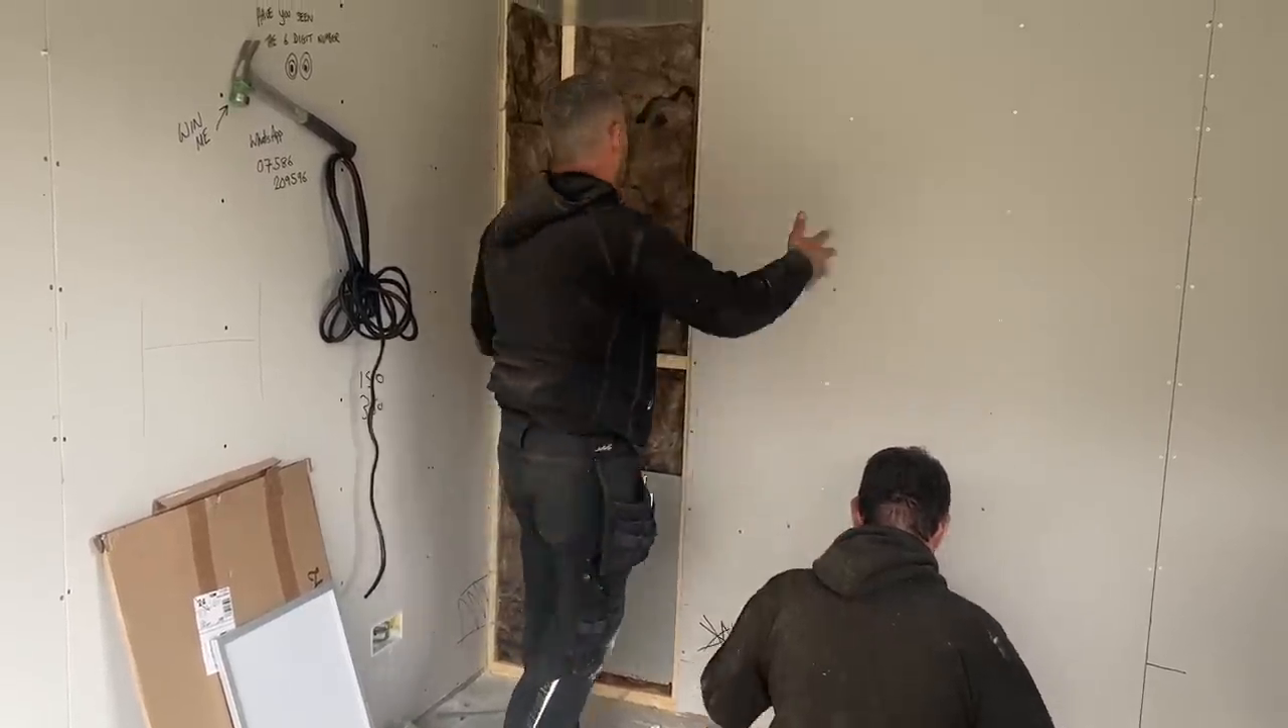This is the last wall to be boarded it's a dividing wall.